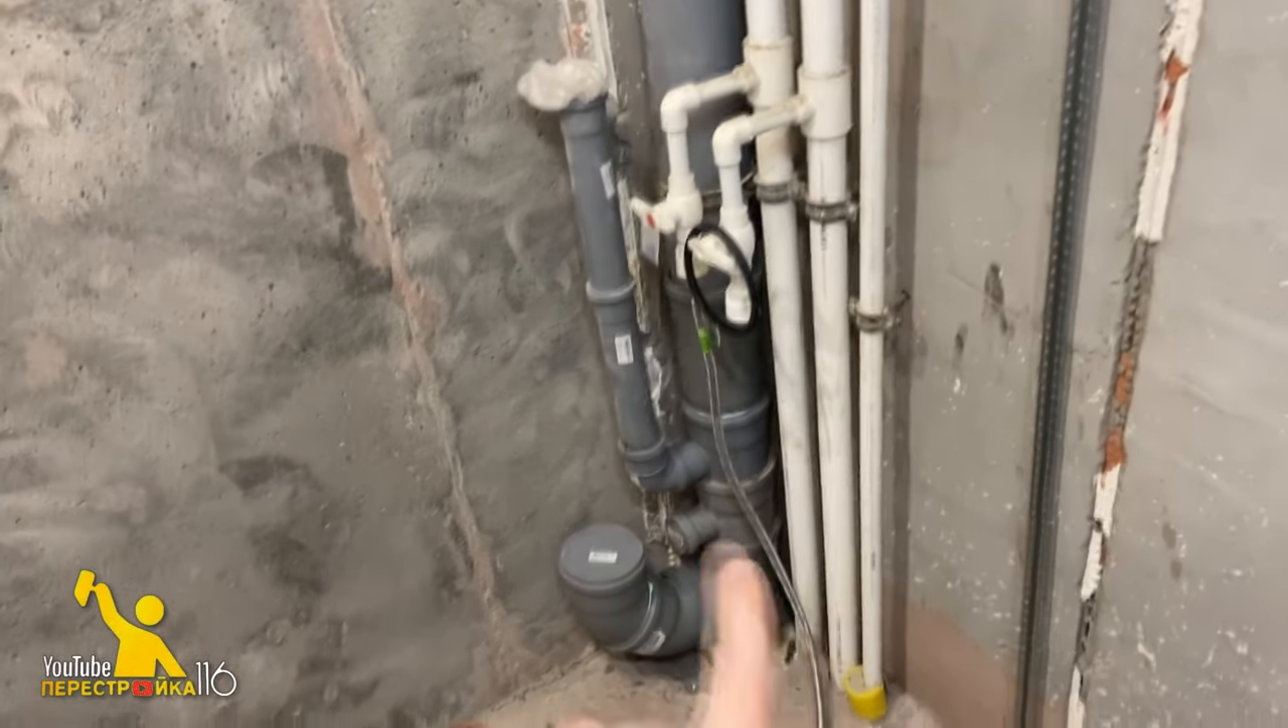Опустили канализацию. Установили все нужные тройники.